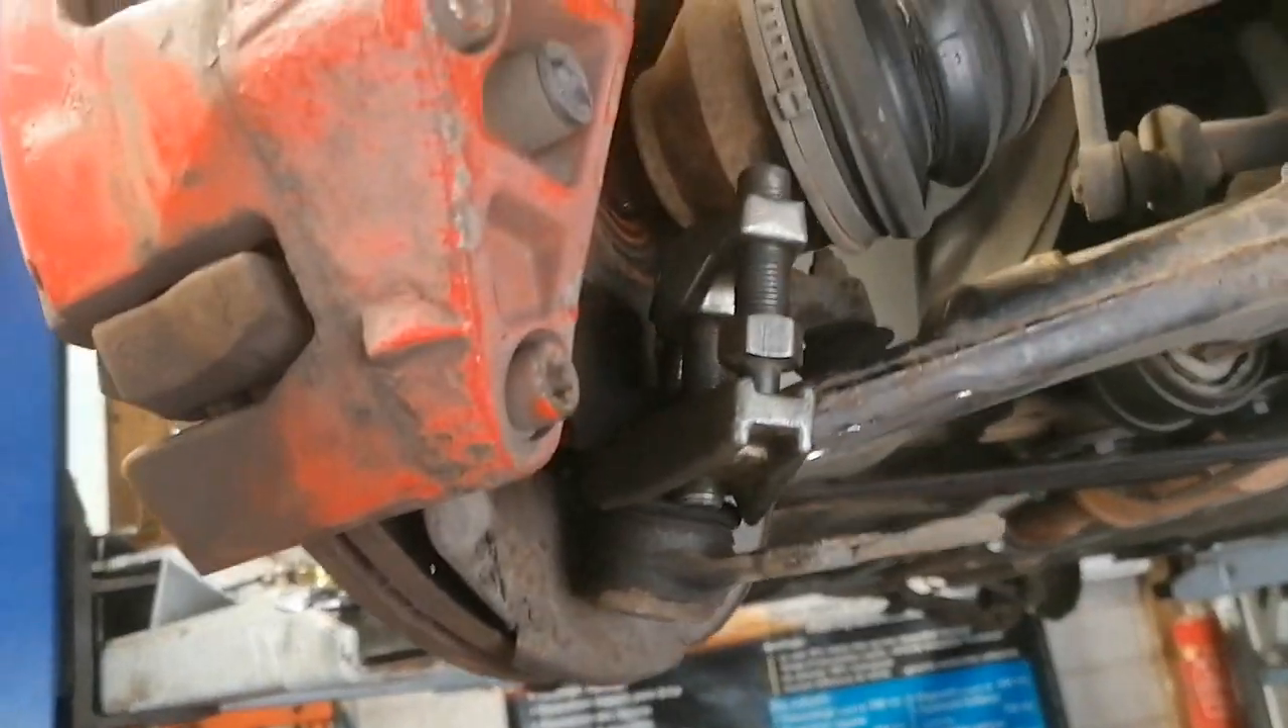Mon arrache rotule est à présent en place.